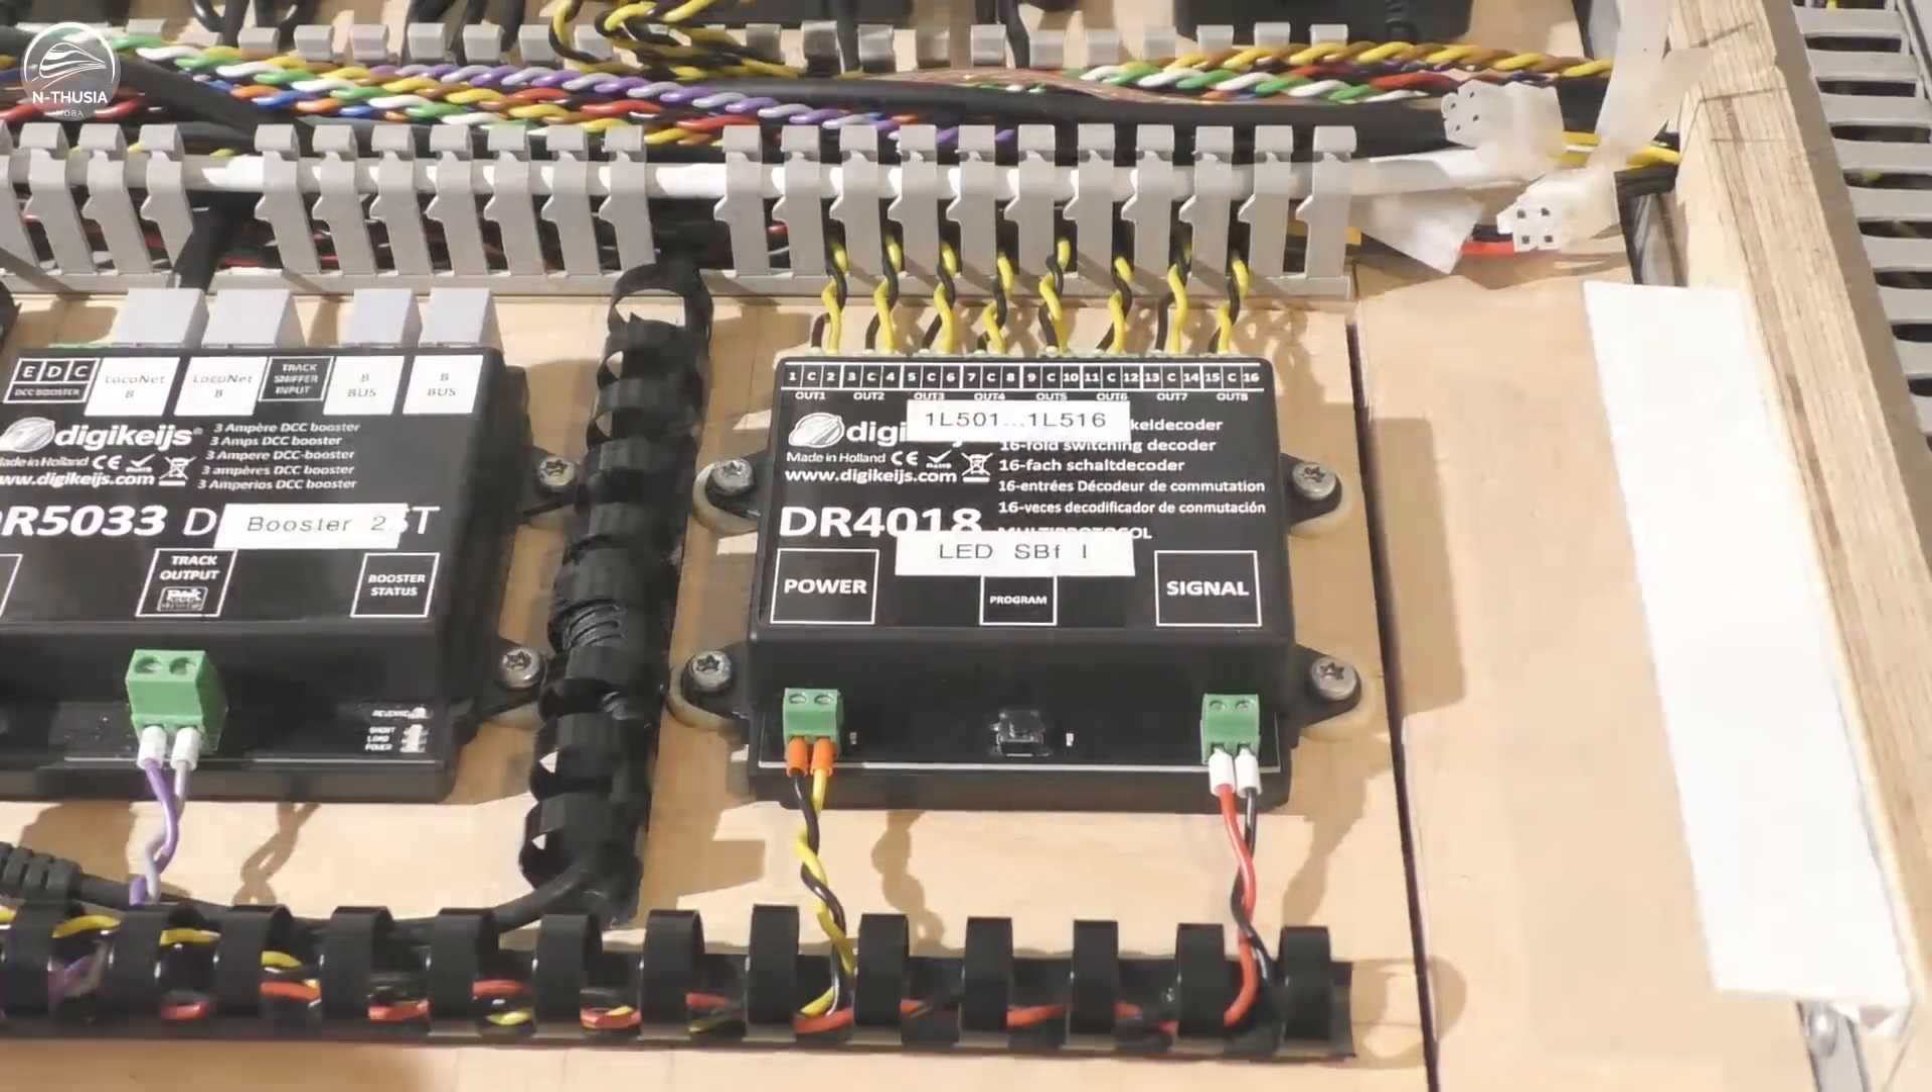Die ganzen Kabel sind jetzt auch hier auf dem Decoder aufgelegt.